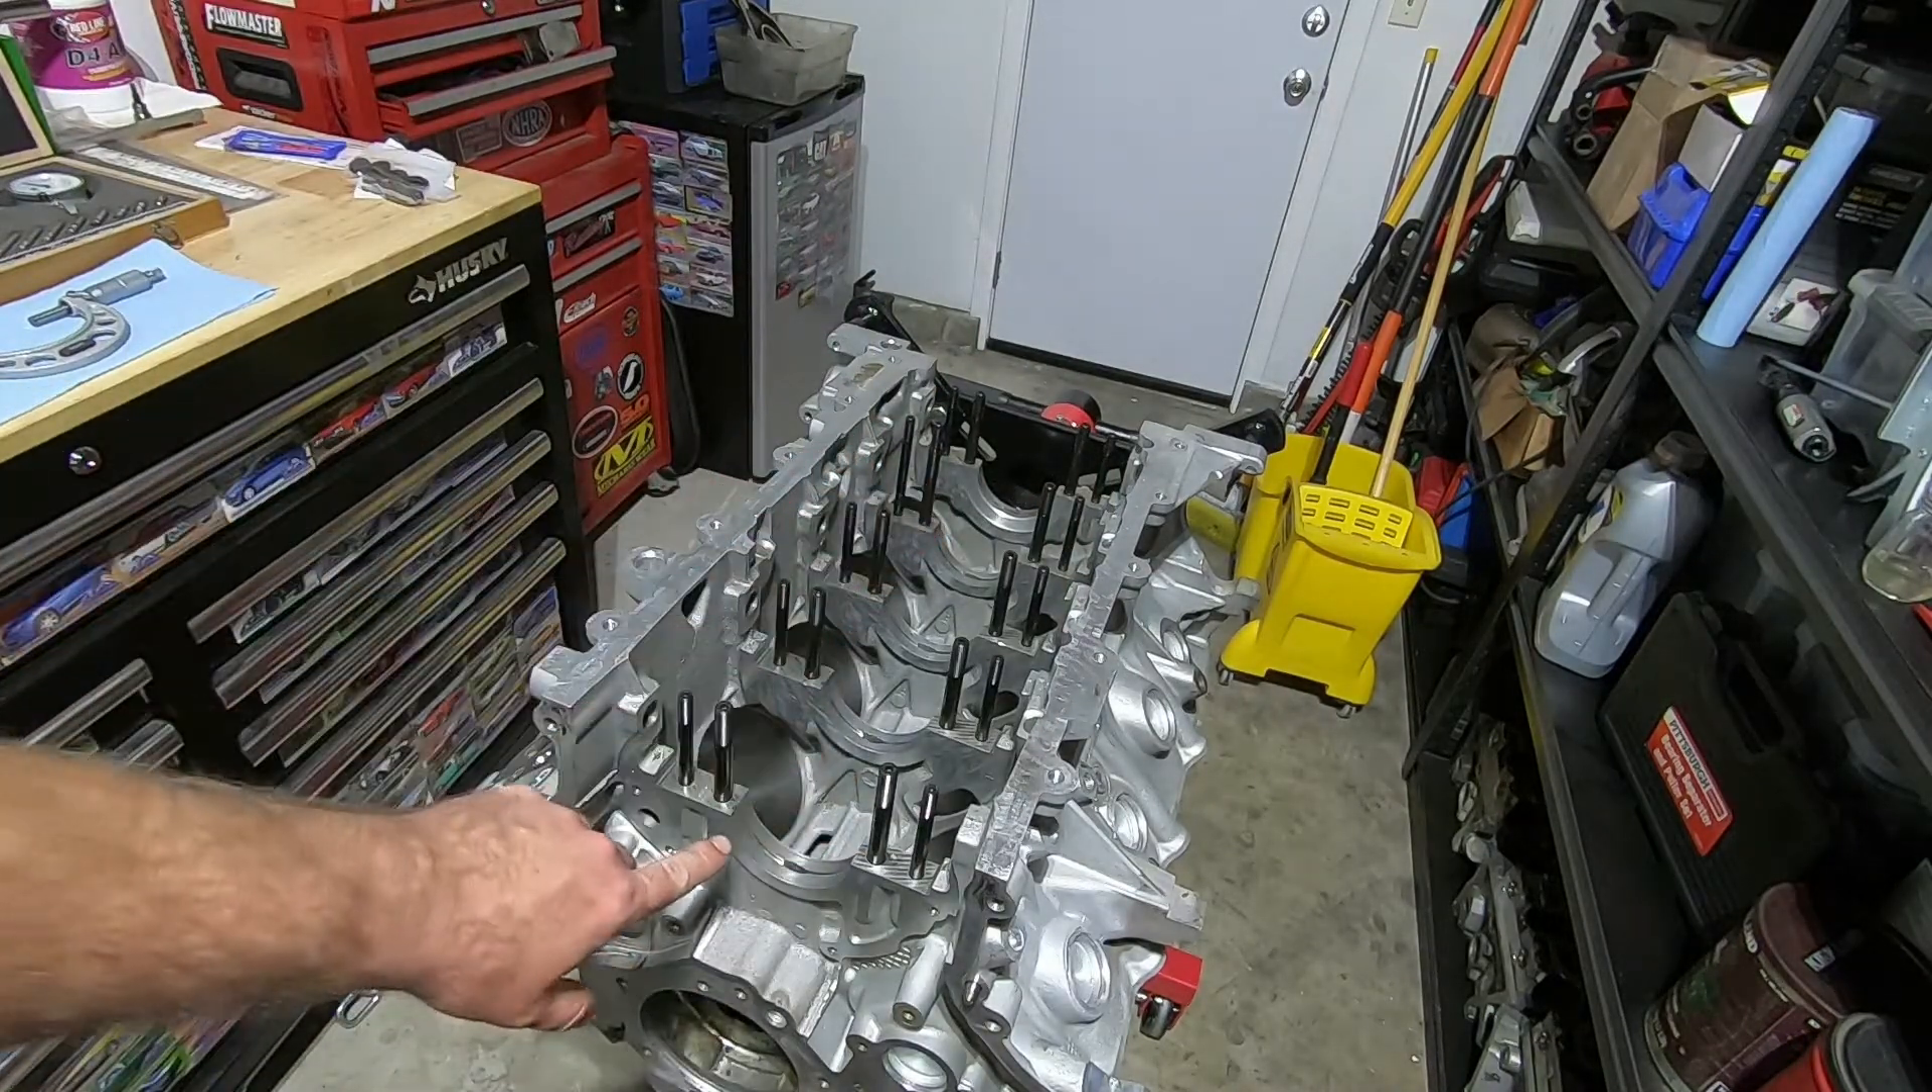Okay, now the studs are all in.